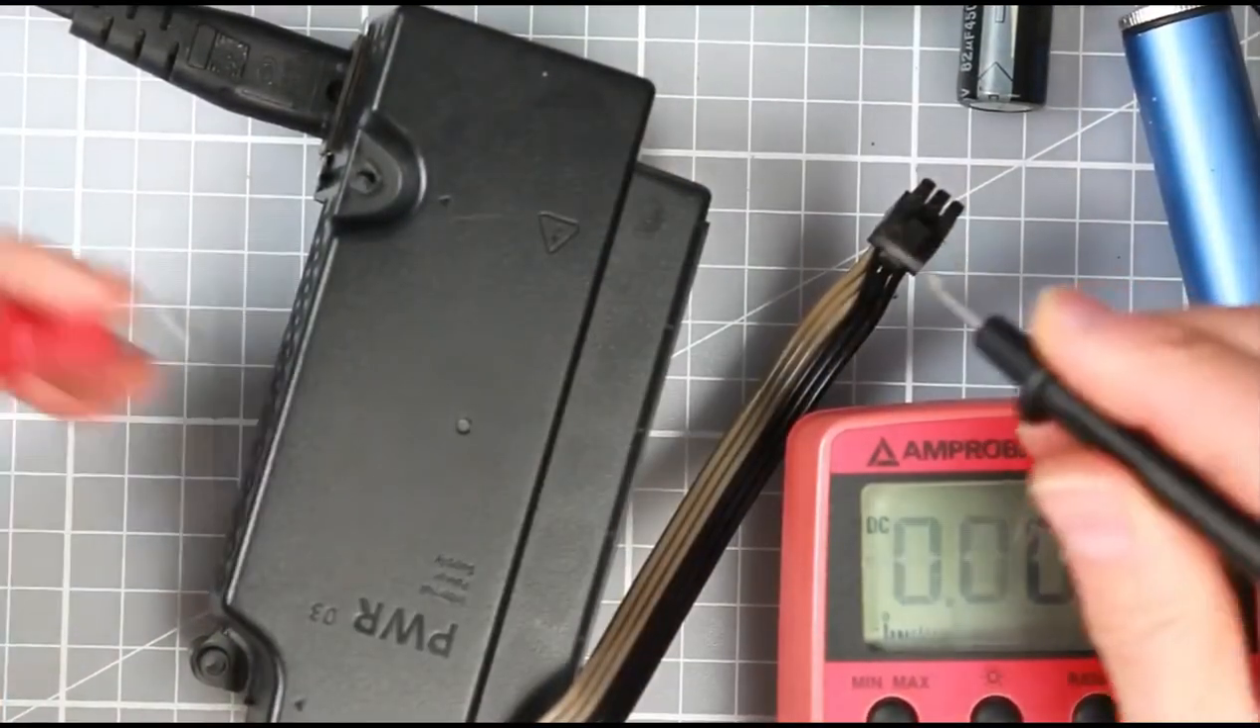Okay, we're back again and I've got the, I've put the casing back on the power supply.